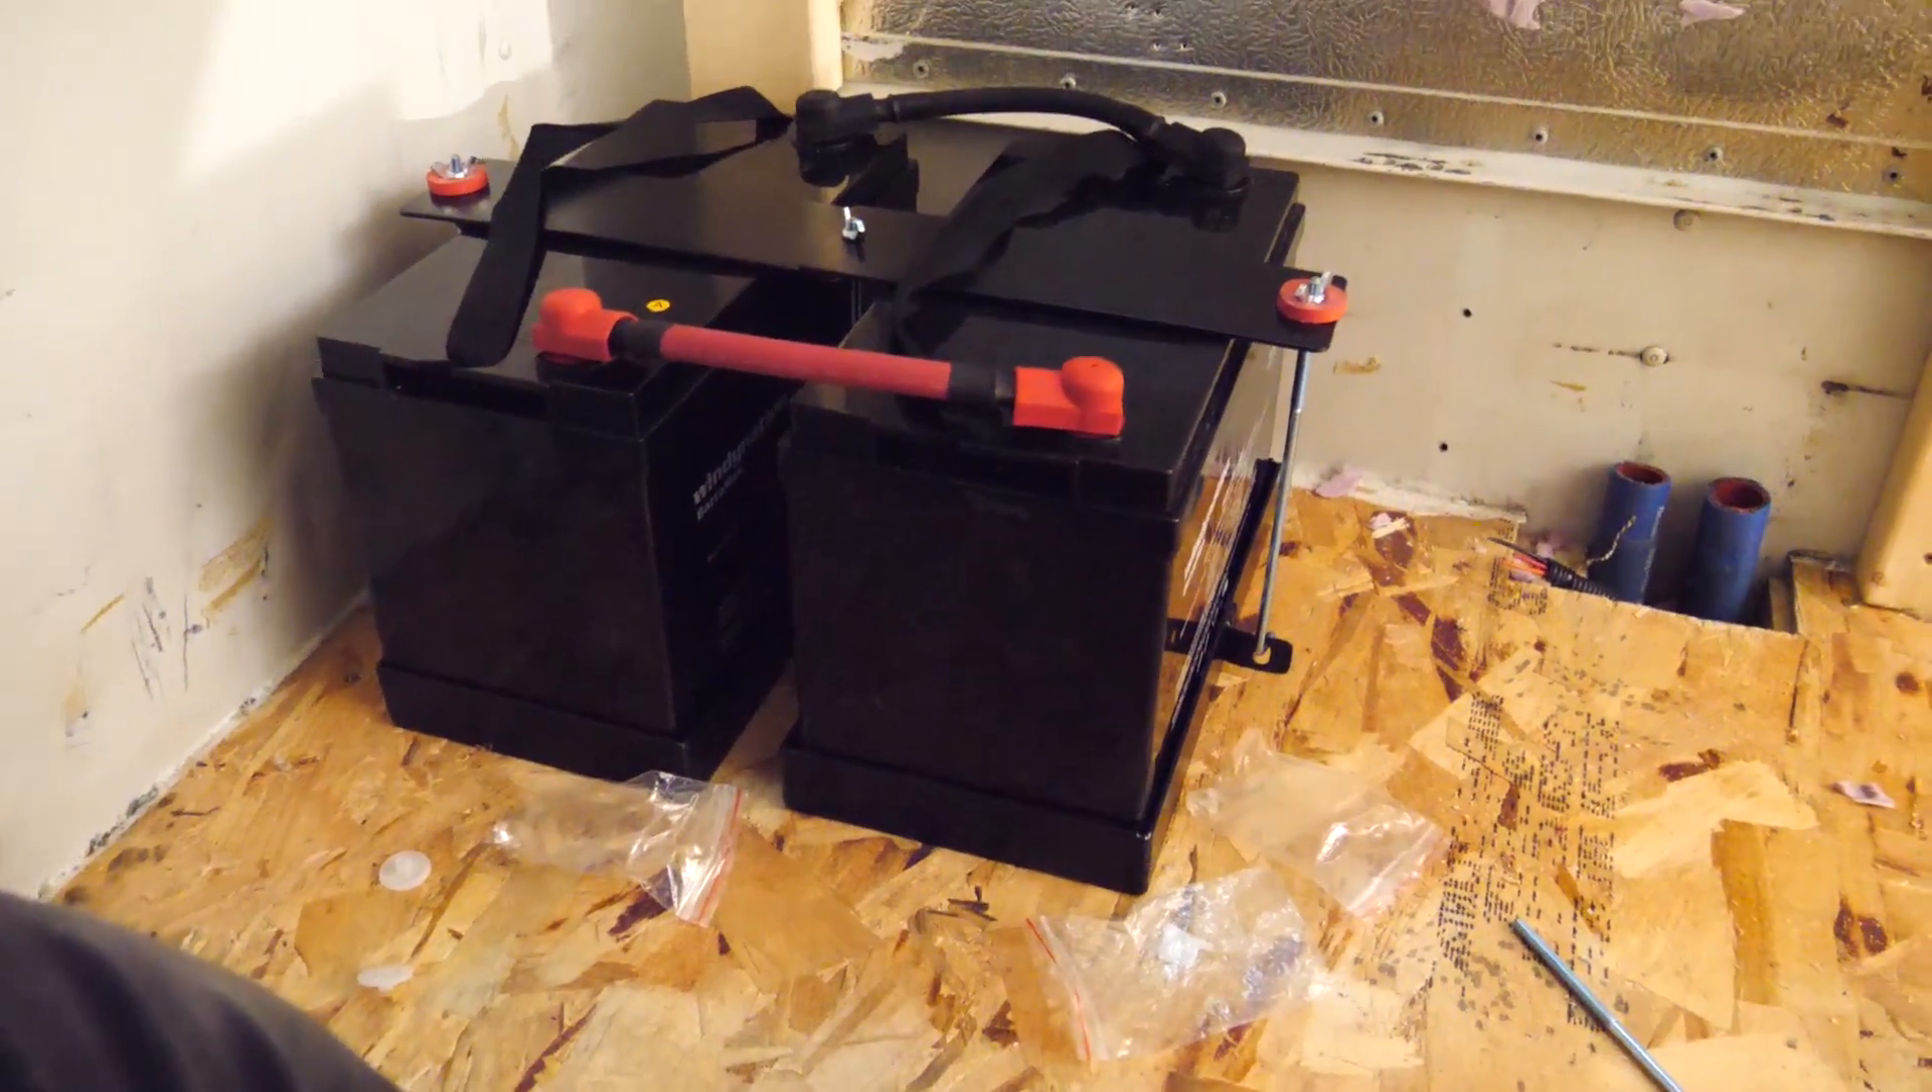So we now have our two batteries securely mounted bolted into the bus and wired in parallel.